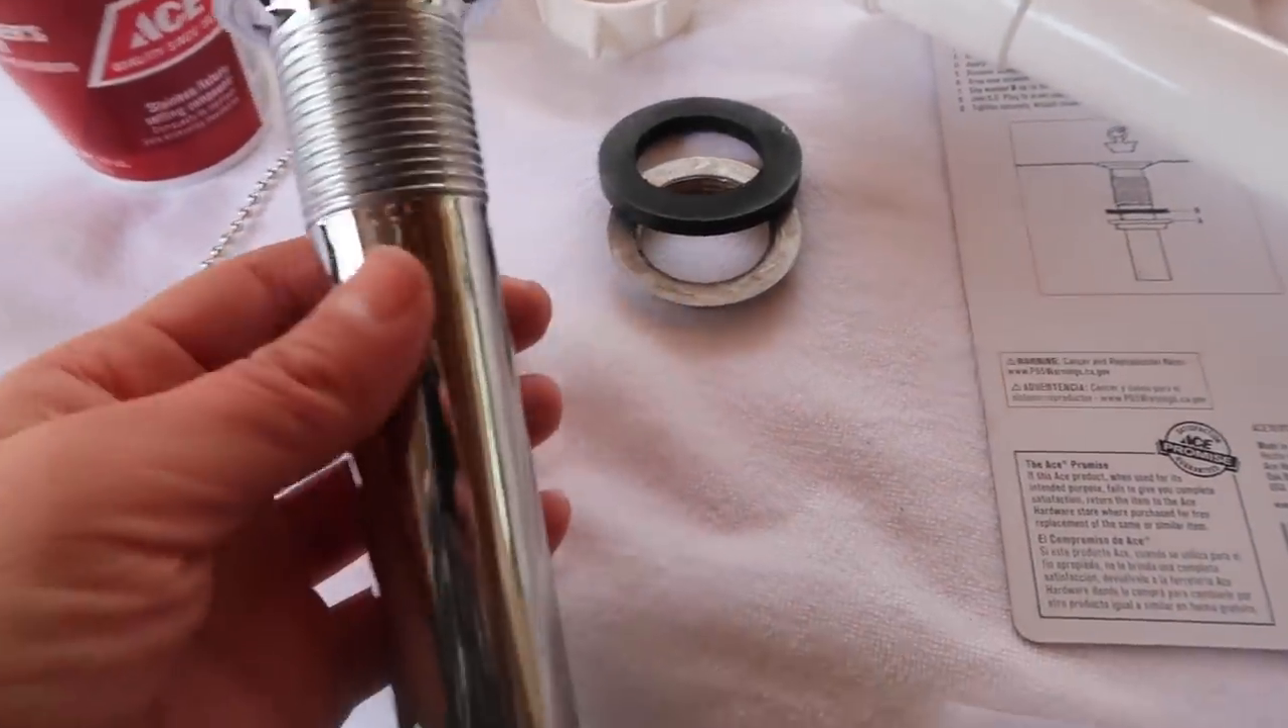So here I removed the washer and the nut and once I put some plumbers putty around here I'll just drop this right in and attach it with these things on the bottom.